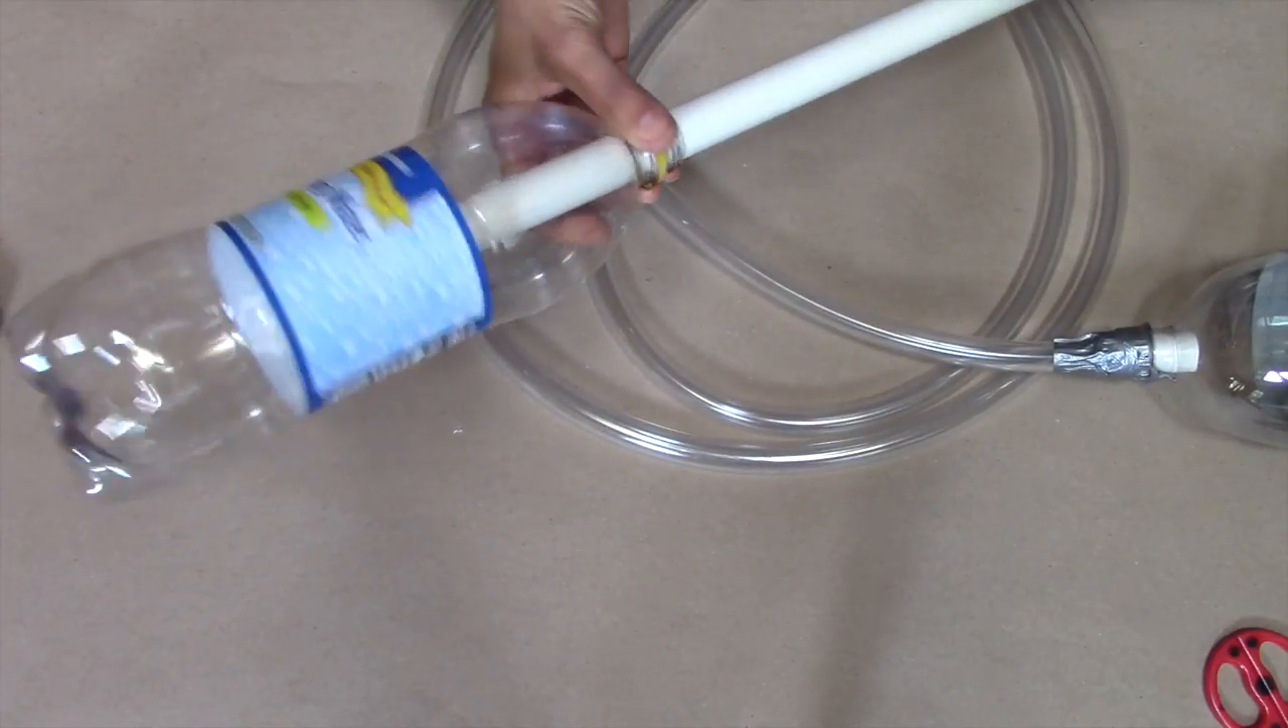As you can see, the half inch PVC pipe also fits perfectly inside the neck of a one liter bottle.